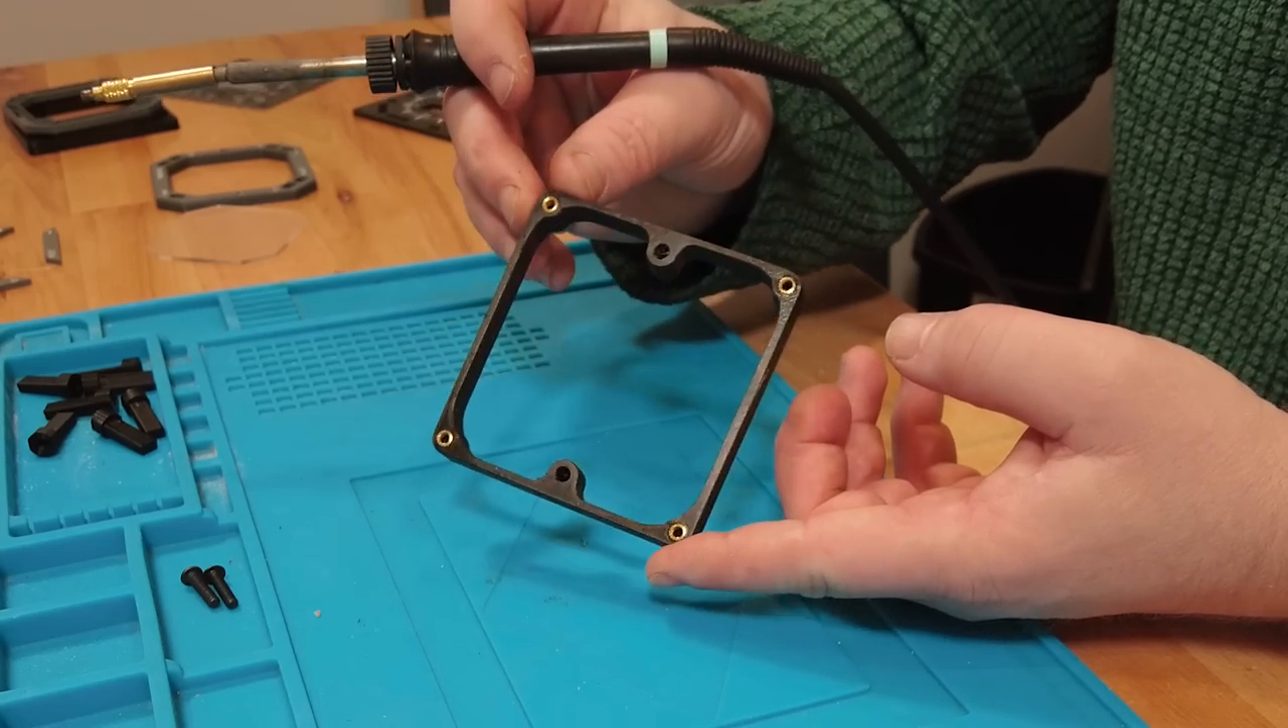That is the spacer body with all its brass inserts fitted.